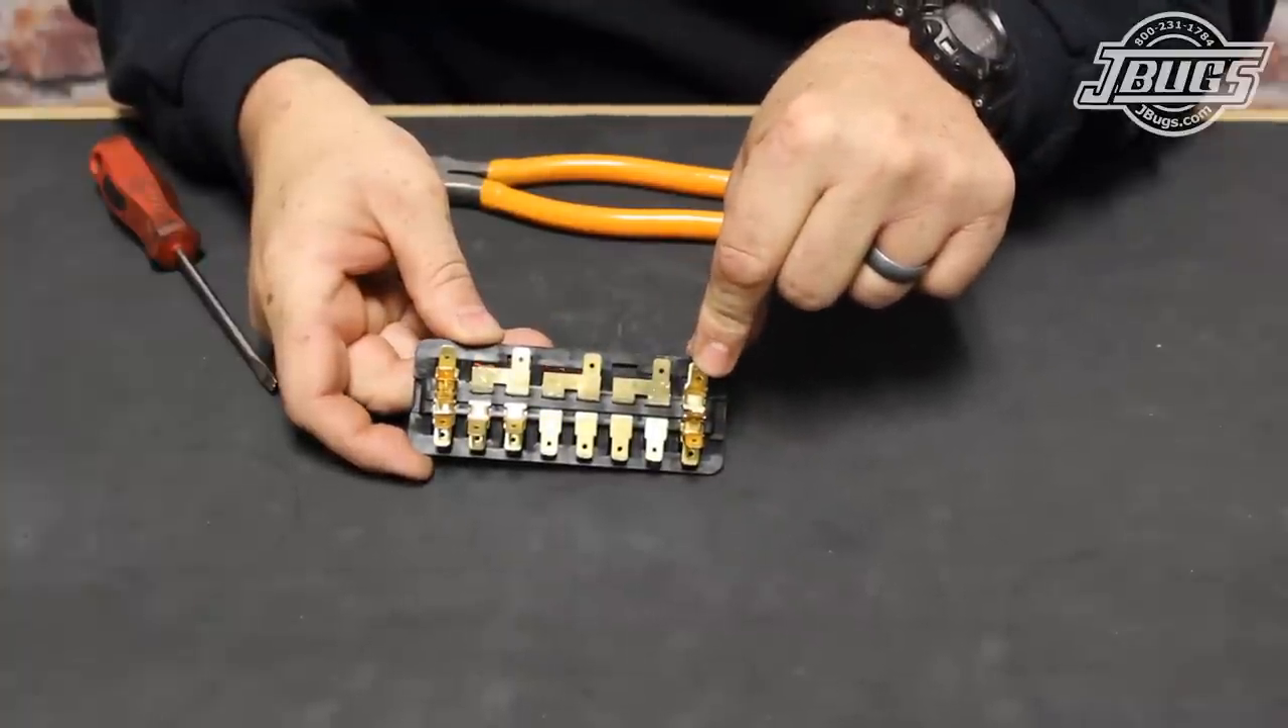Then all of the terminals are pushed and tapped back into place into the fuse box and their appropriate slots.